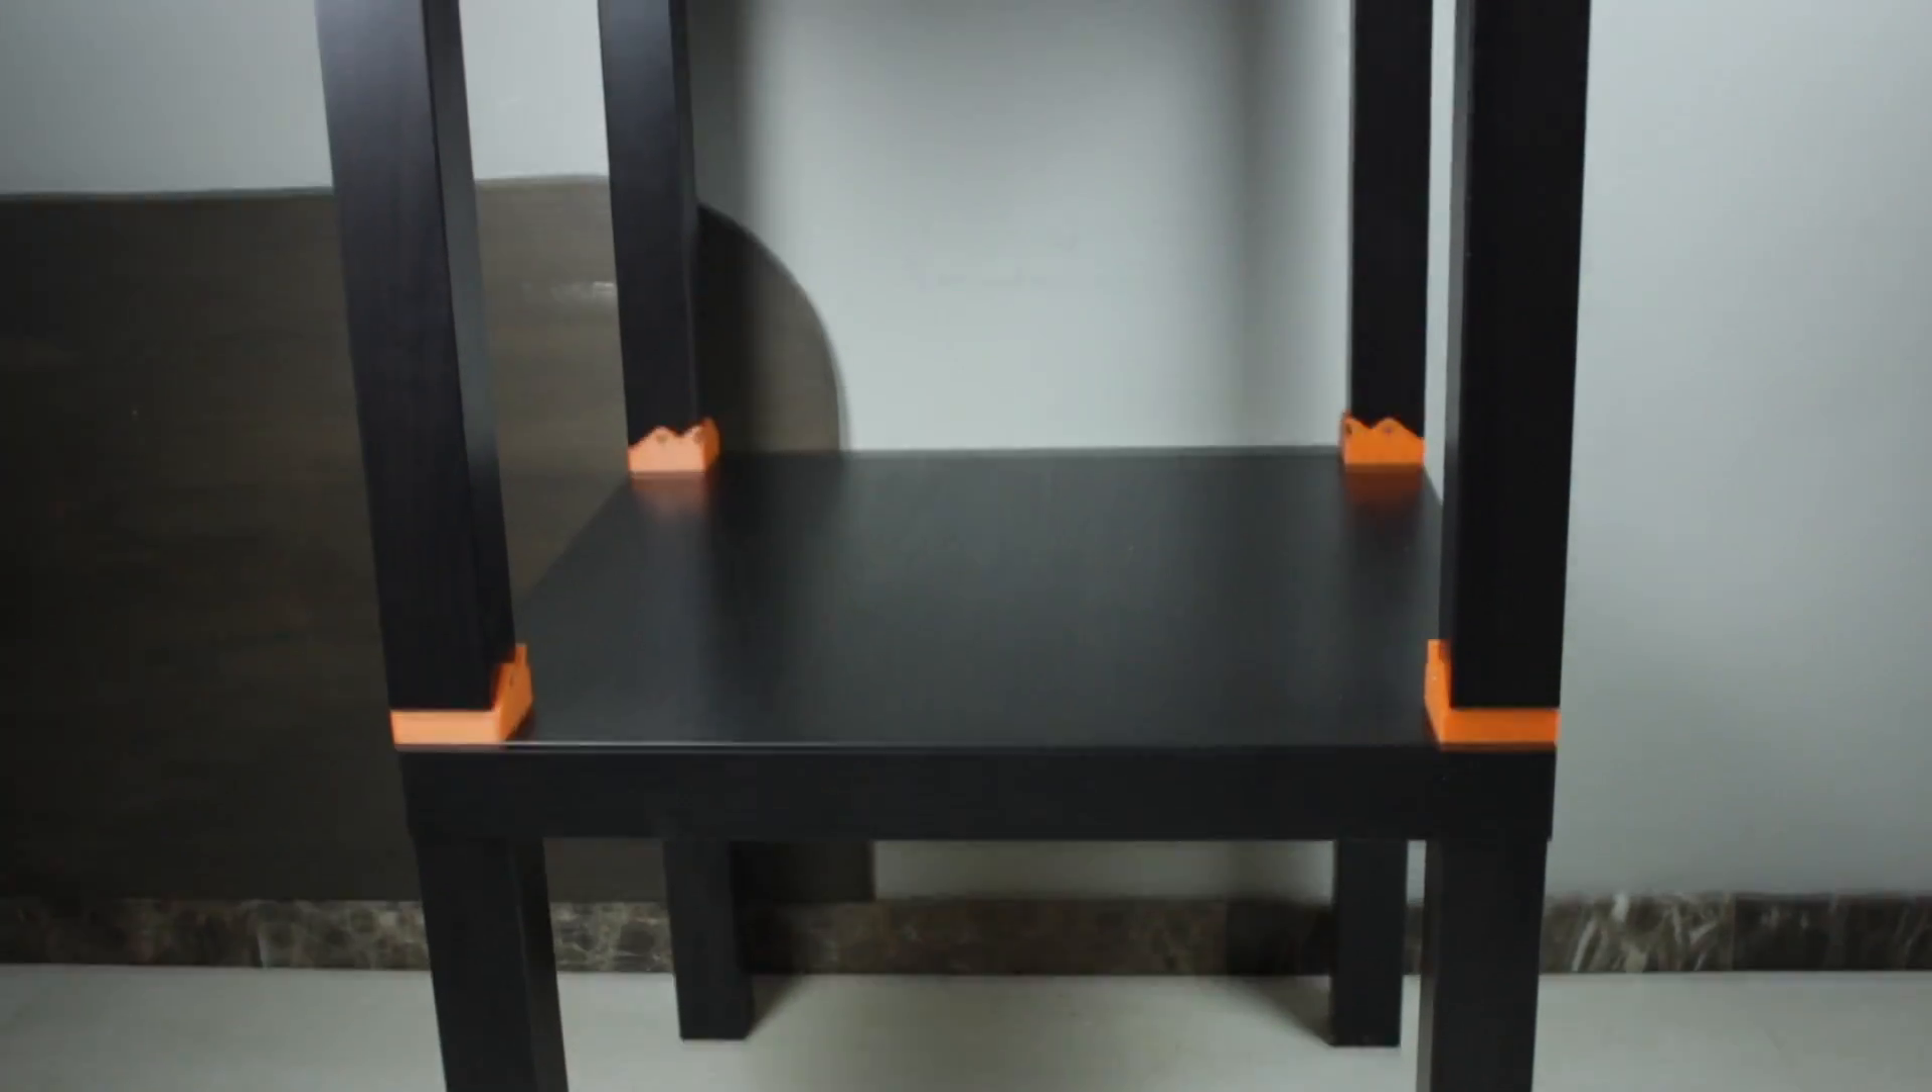And finally here we have our two tables assembled.